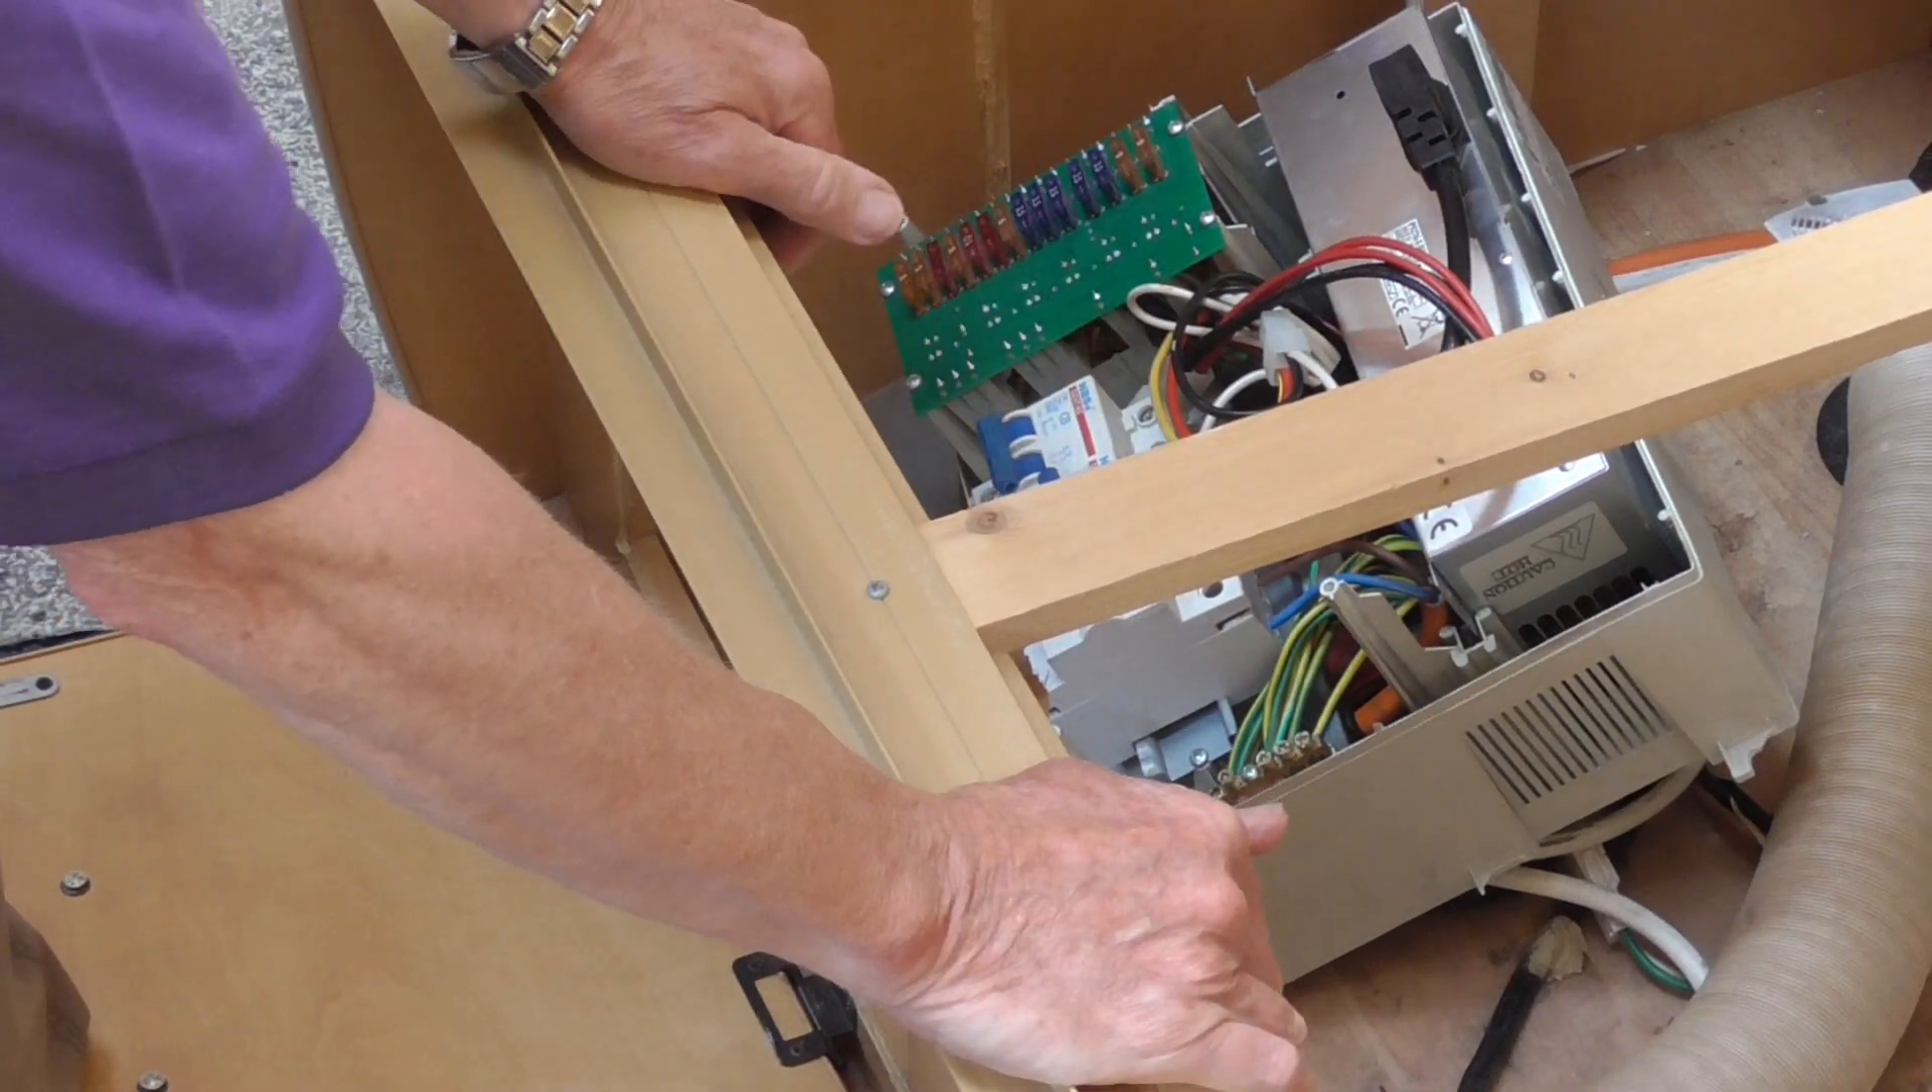We lift the front off put that to one side and we now have the unit exposed inside.